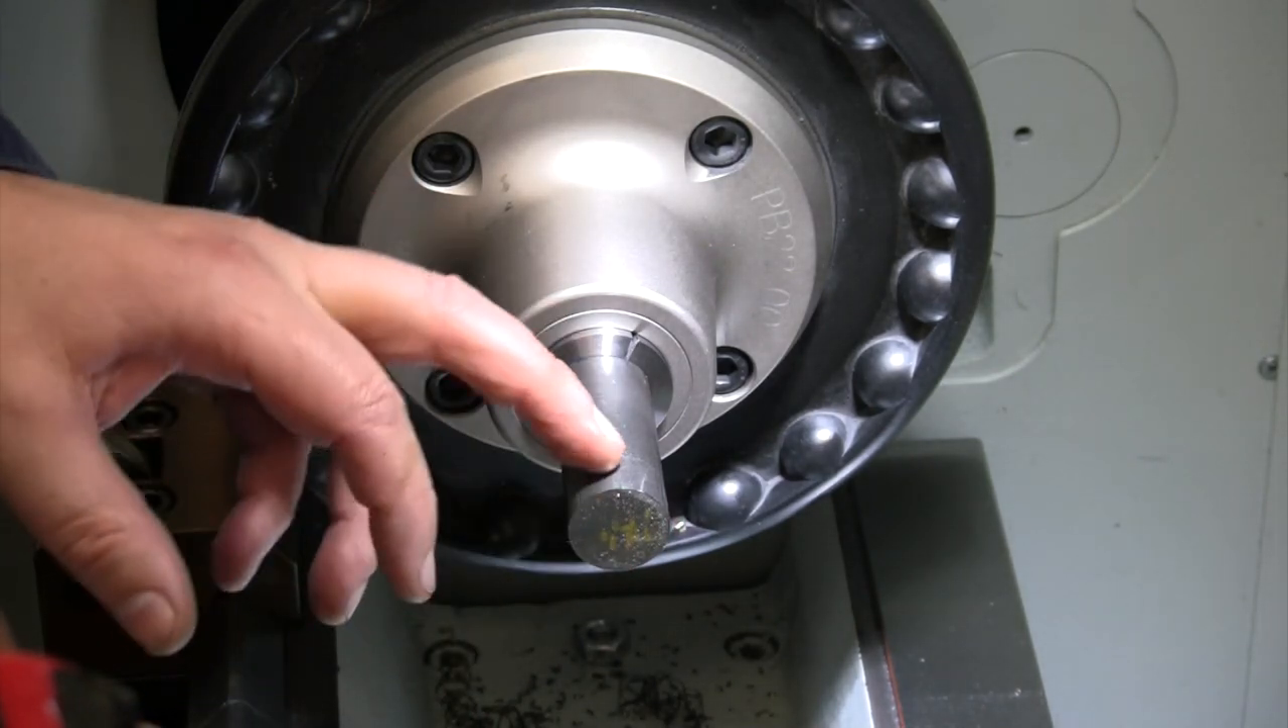All right, we've got our piece of stock loaded in there.